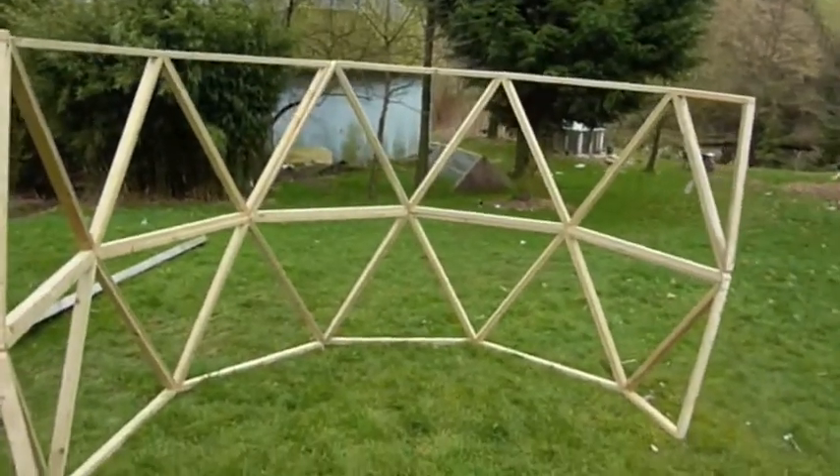You can see, if I stand back, that we're now forming a half circle like a polytunnel.